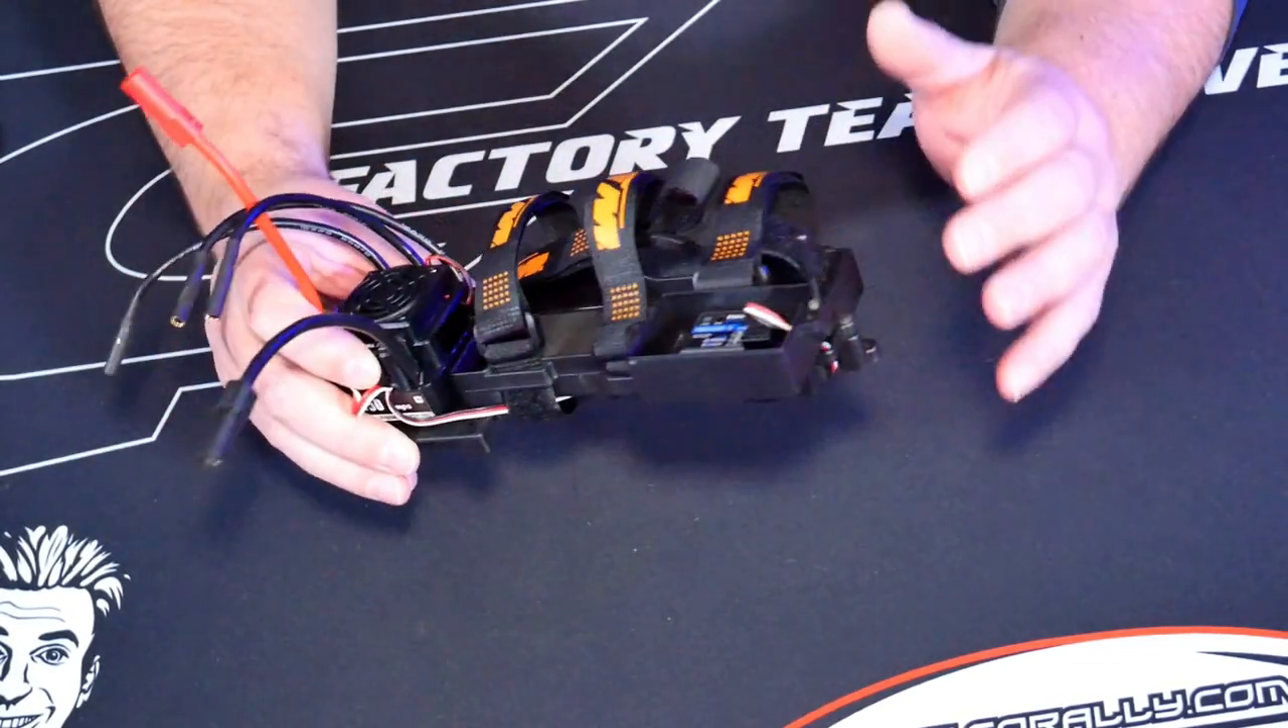So as you can see, this entire battery tray has actually come out of the car with the ESC plate and the receiver box attached.